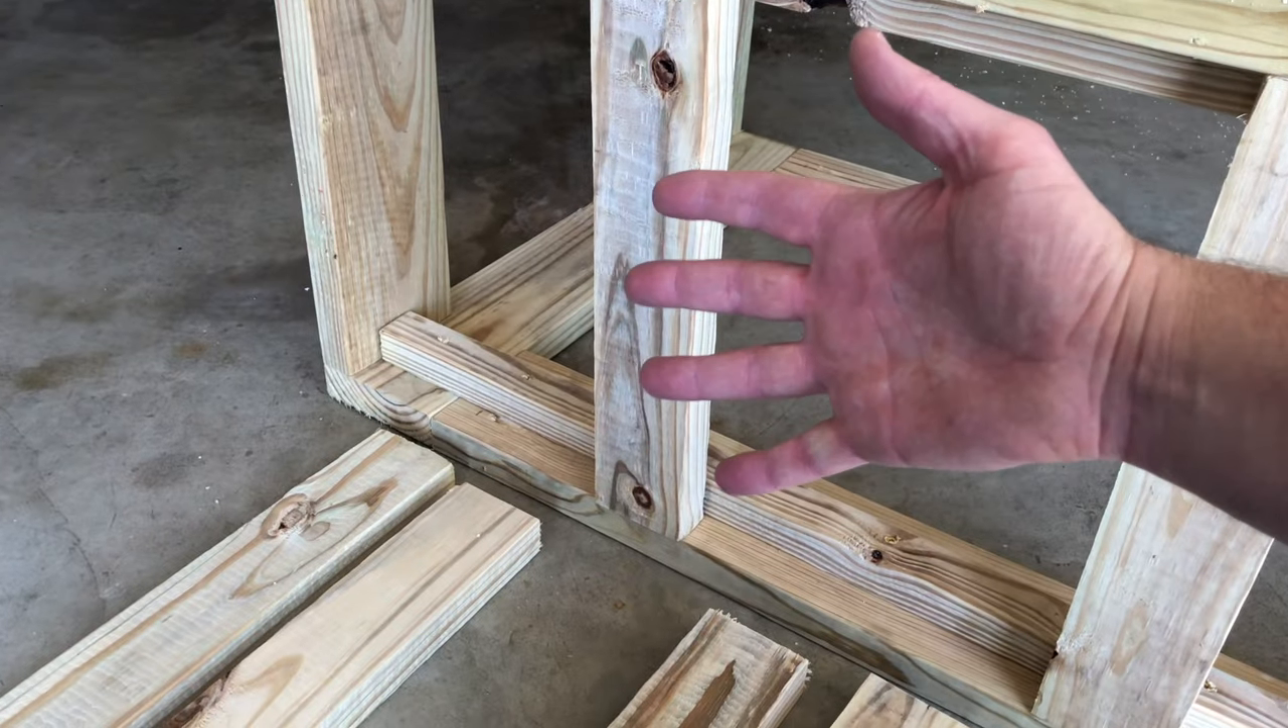We have put in our support piece here.